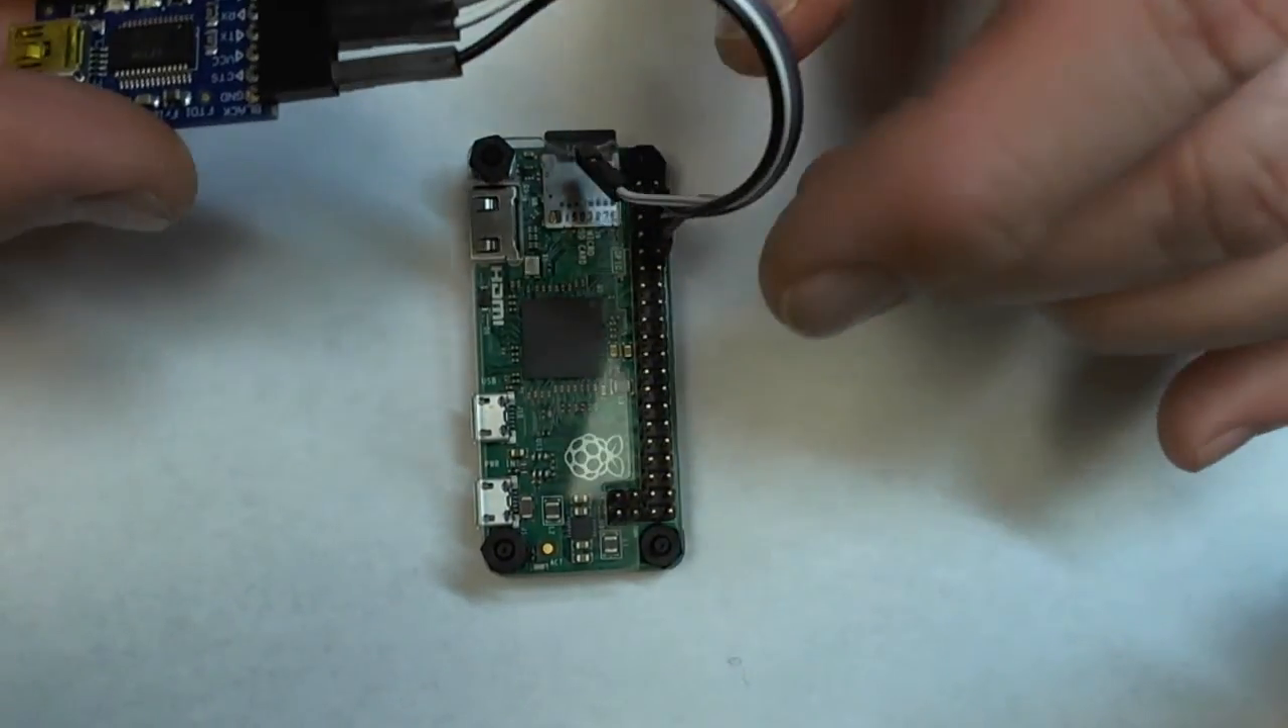So, going by the chart that we just looked at, I've connected the pins here on the GPIO headers.